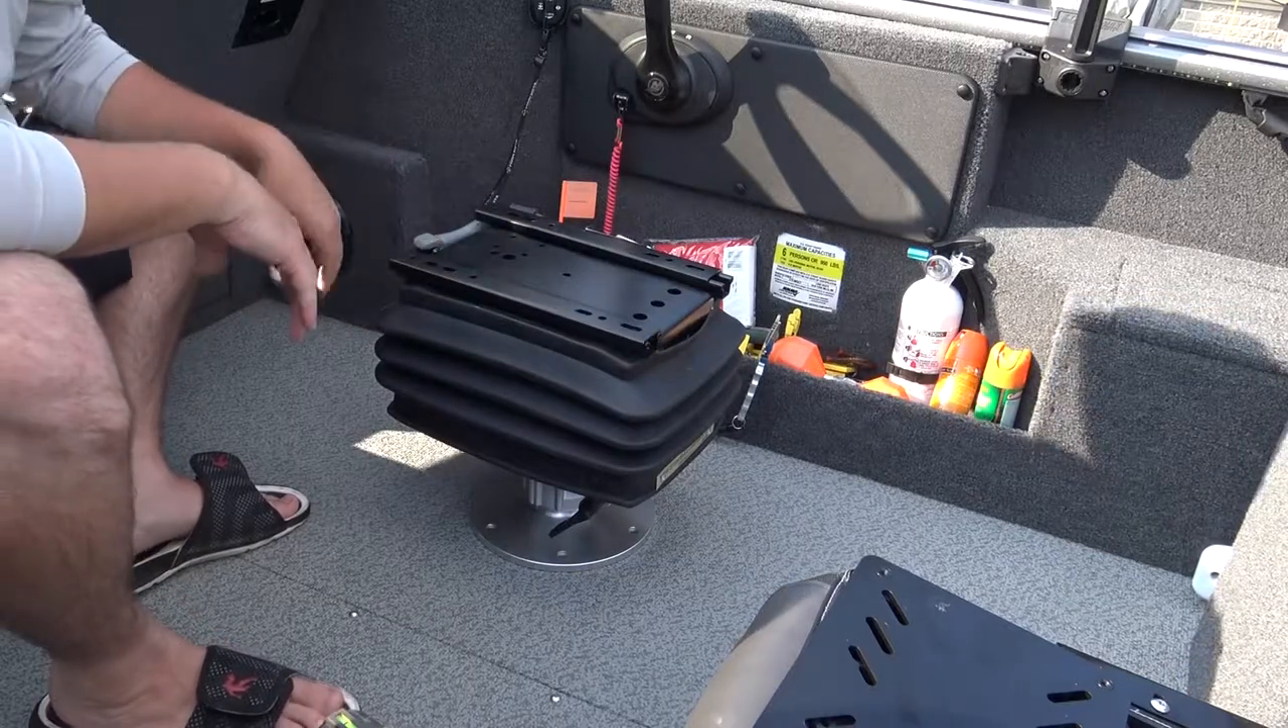So, suspension is in place.